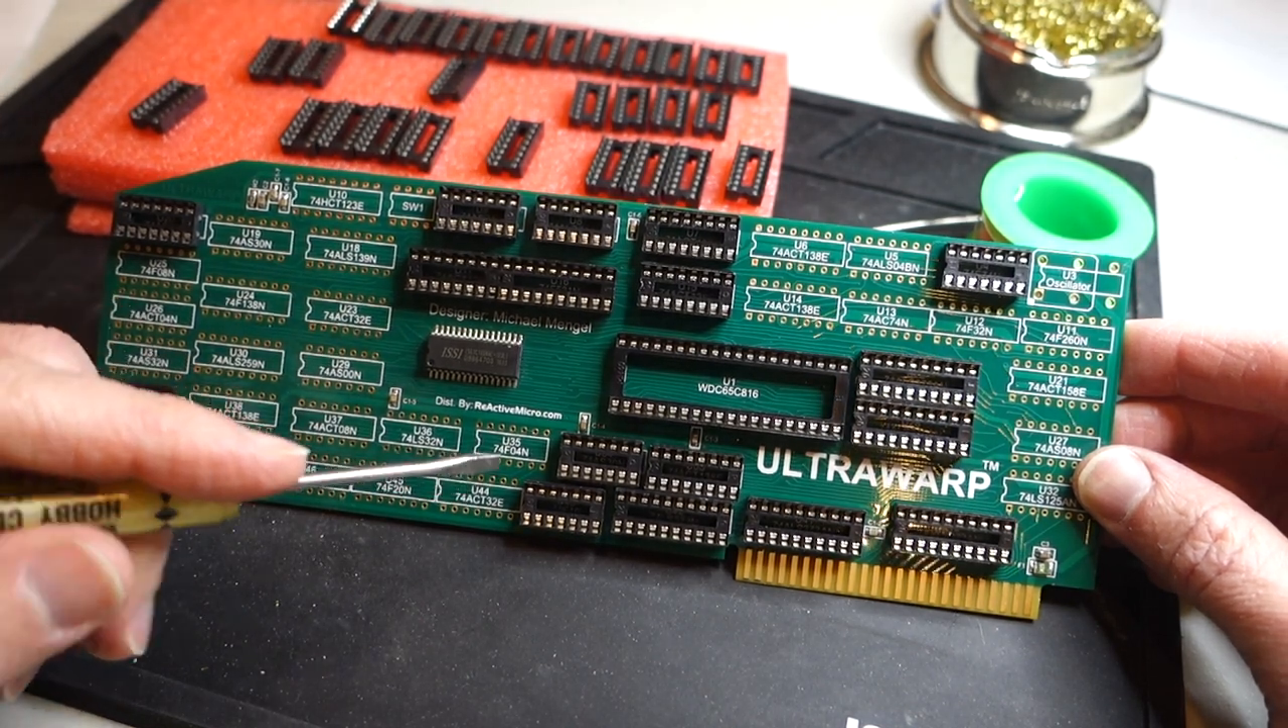At this point, I'm about halfway done with assembly. You can see I still have quite a few dip sockets left to go.